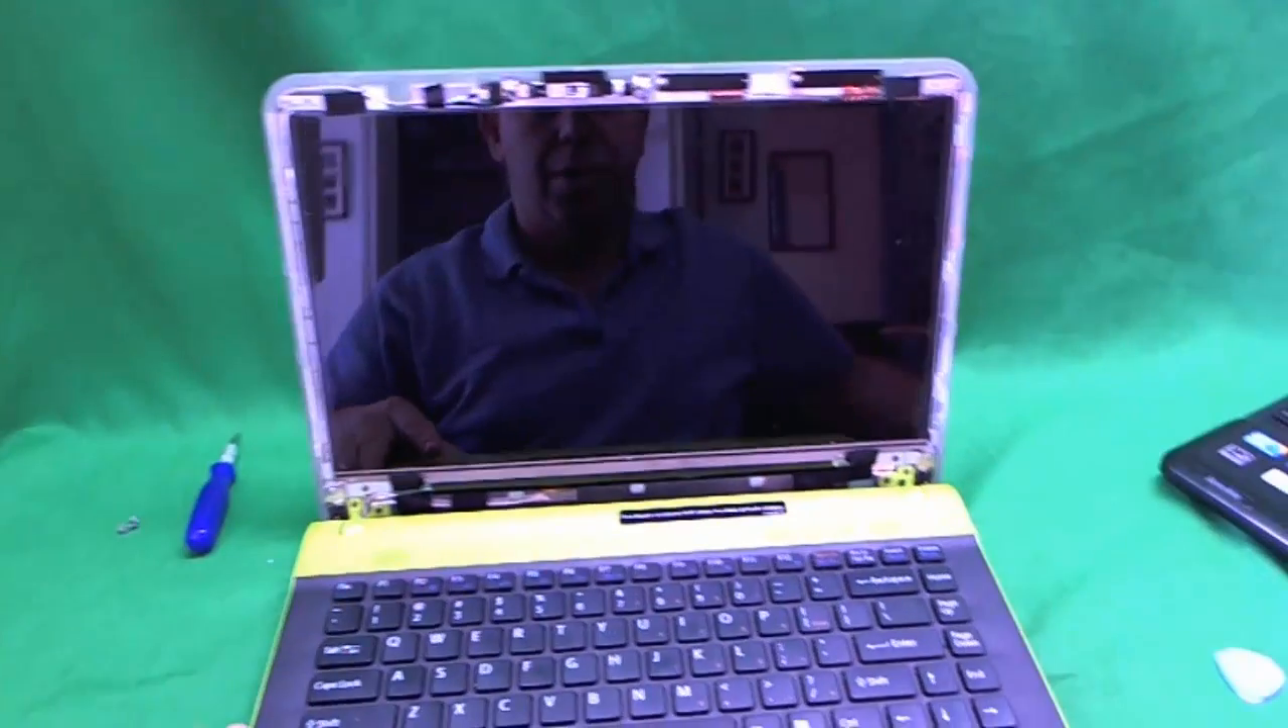And here it is. The bezel is off.